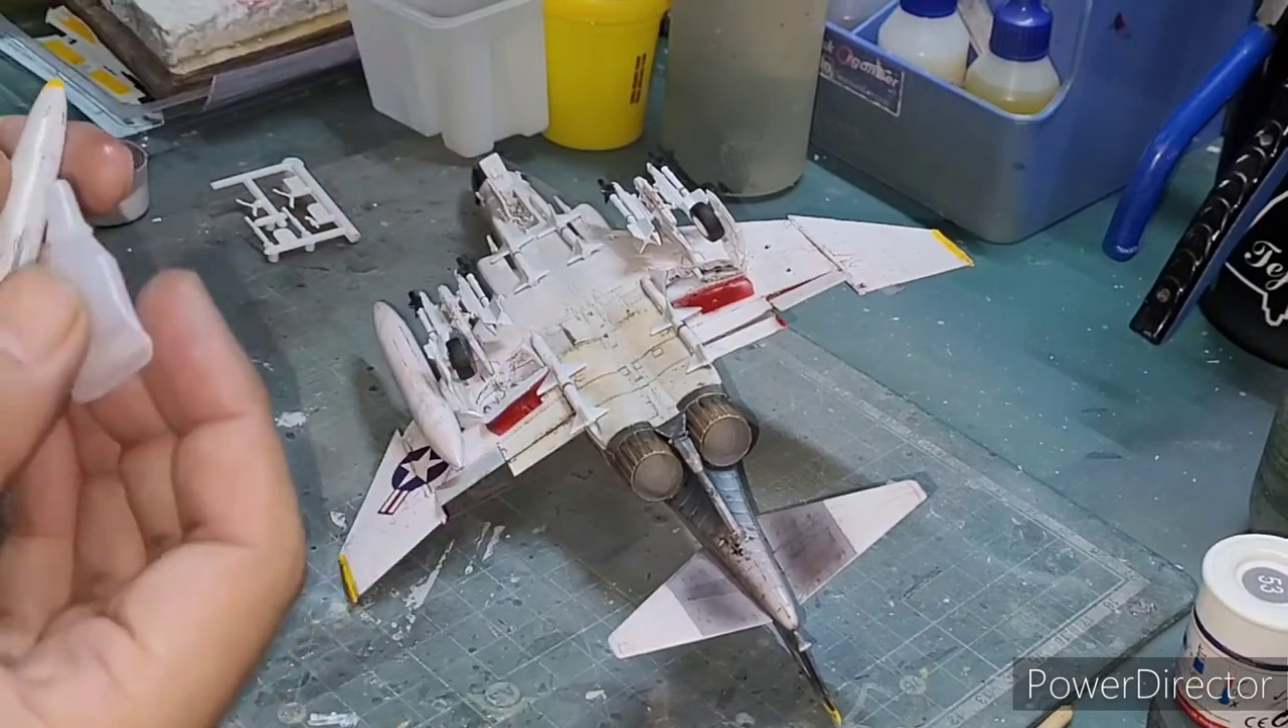After all the weathering was done, I started attaching the weapons, lots and lots of them.